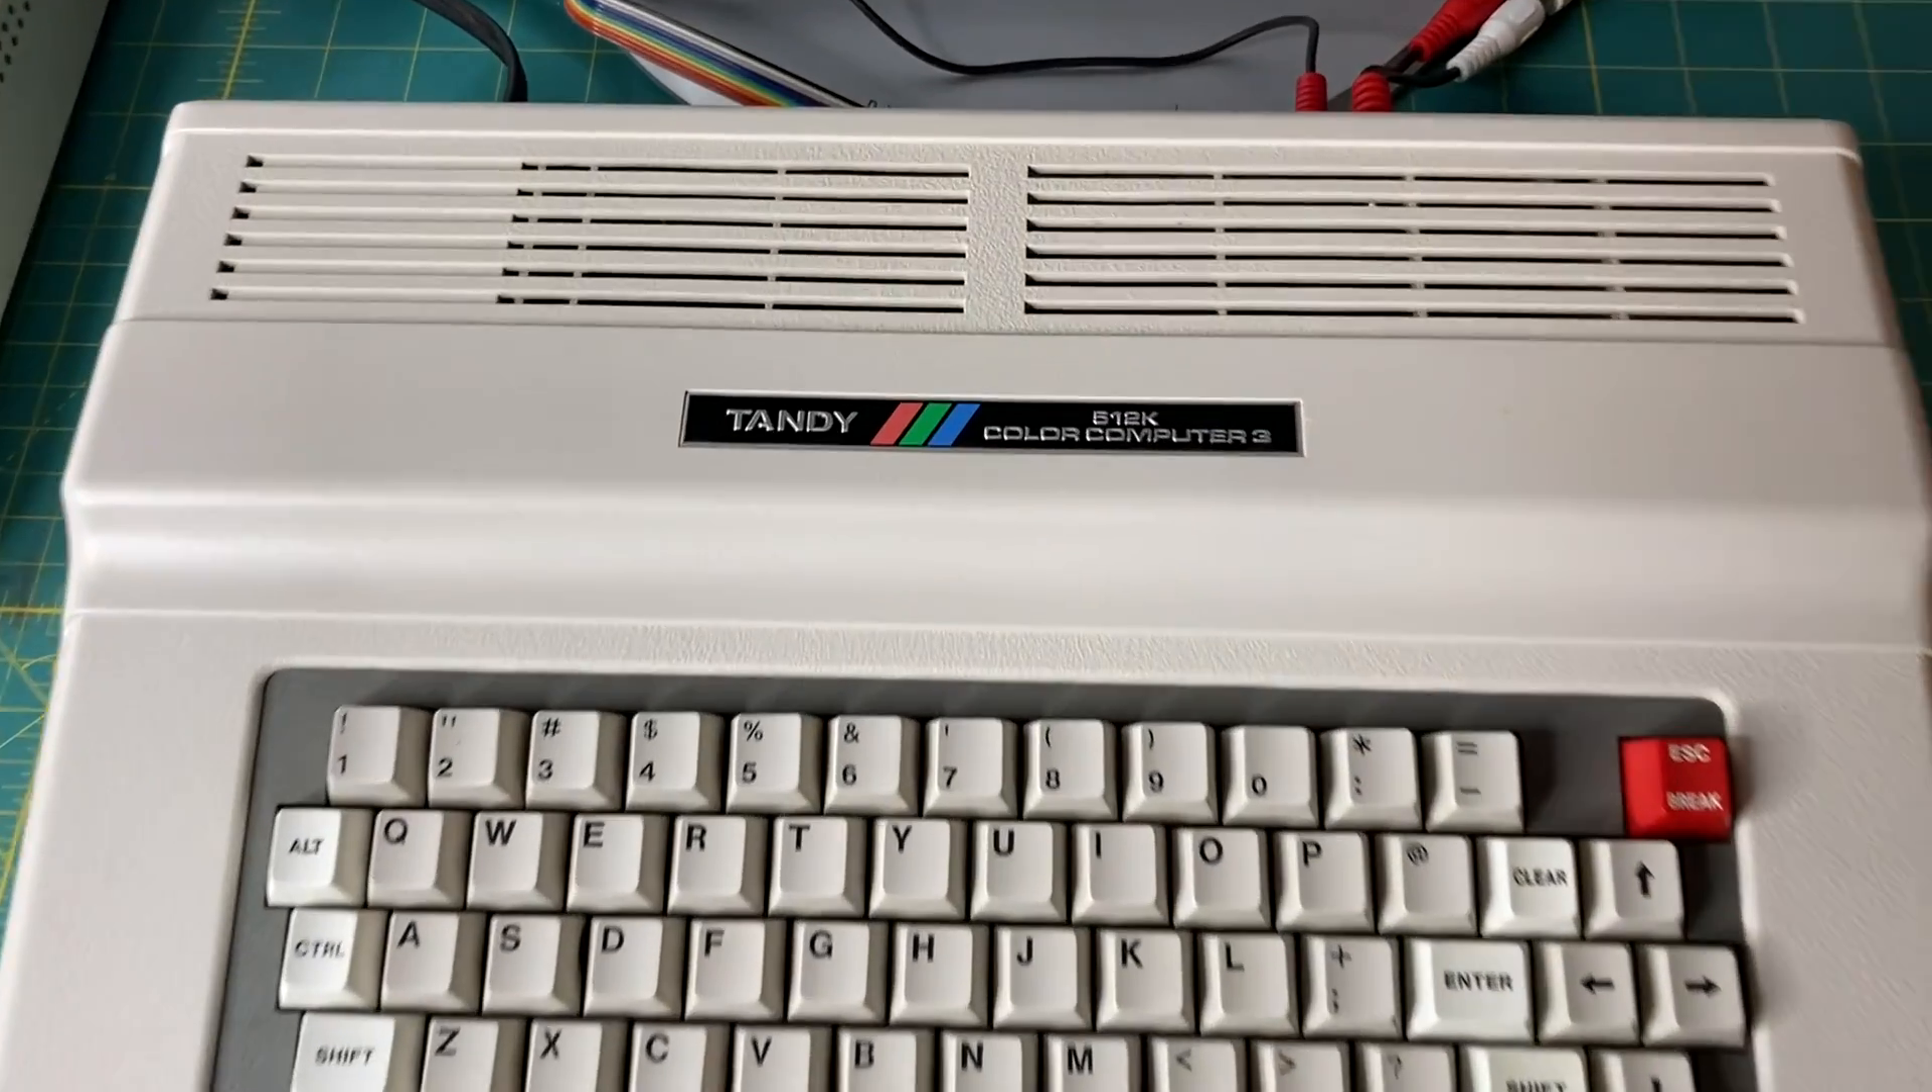The badge is now installed look at how professional that badge looks tandy 512k color computer 3.